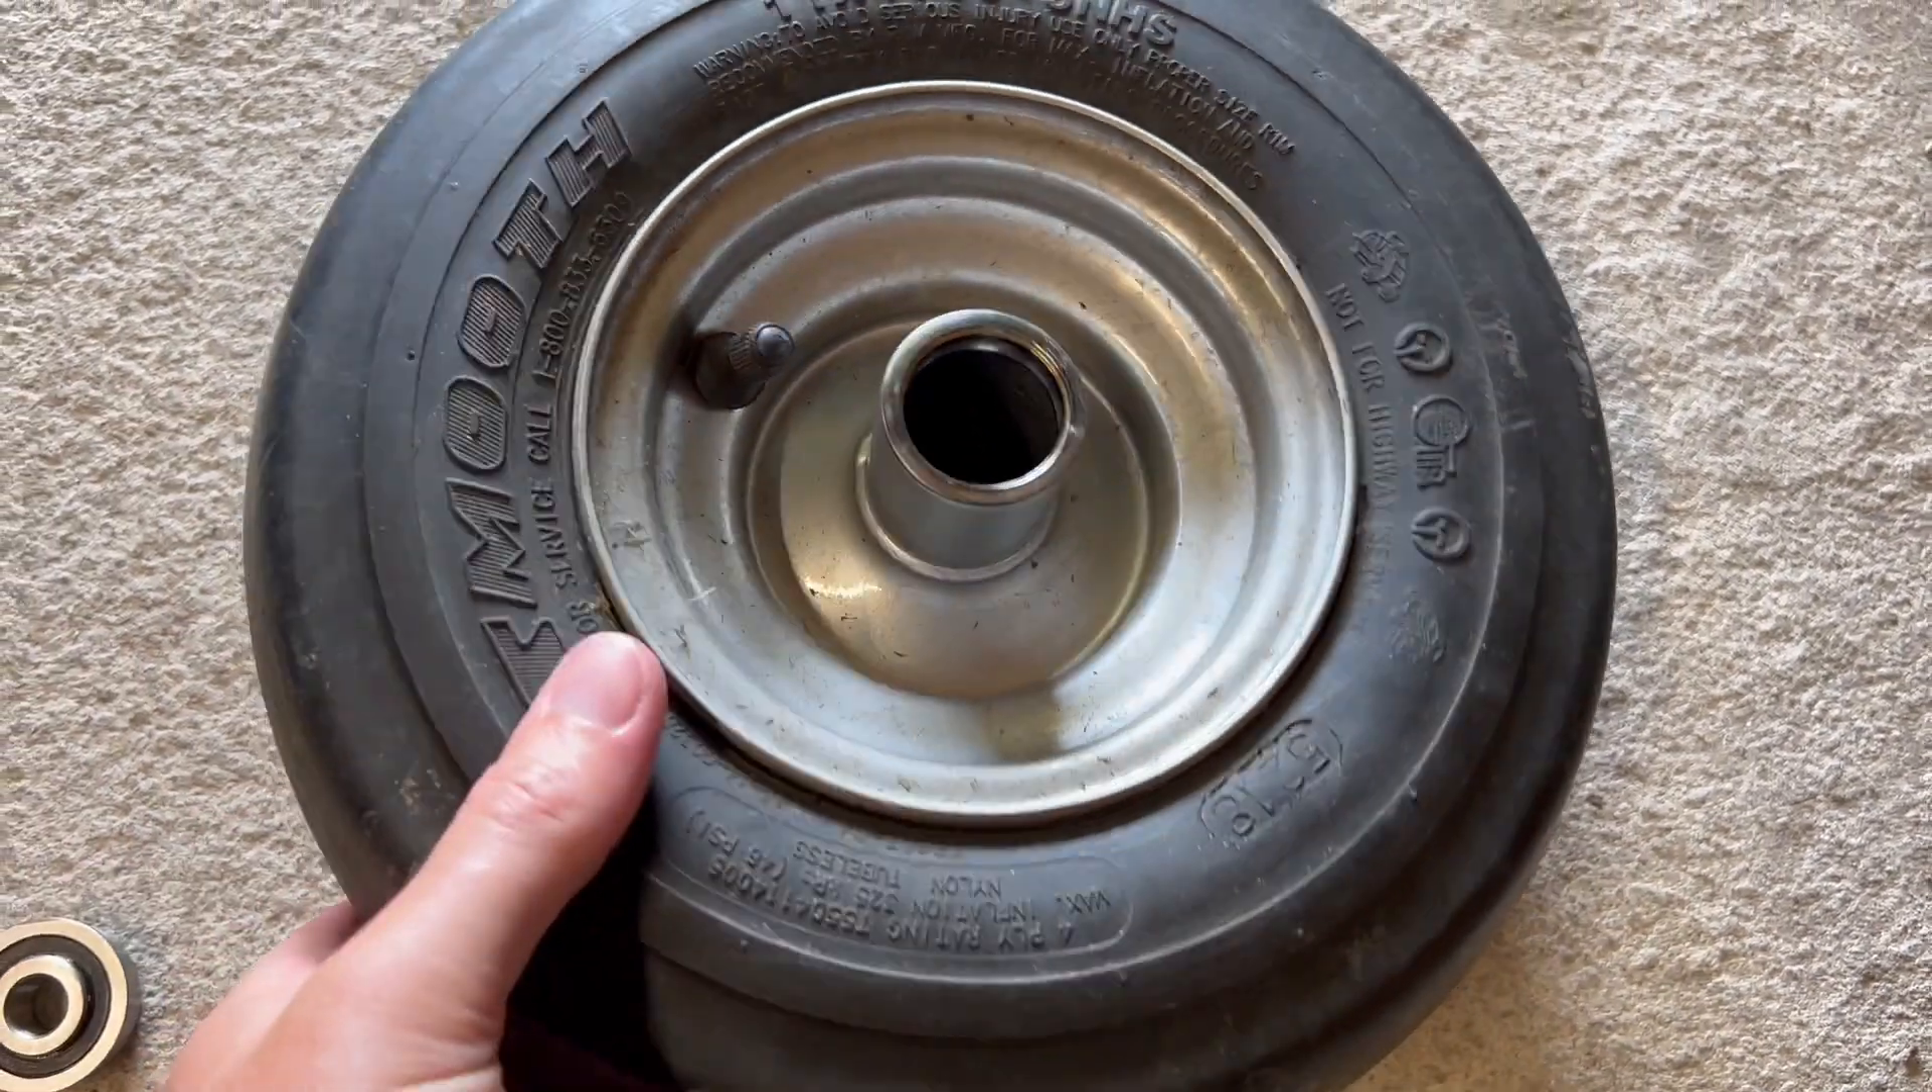The problem now is the casing itself is still in there, so I got to get the casing out first, you can see the flange on it, right there.